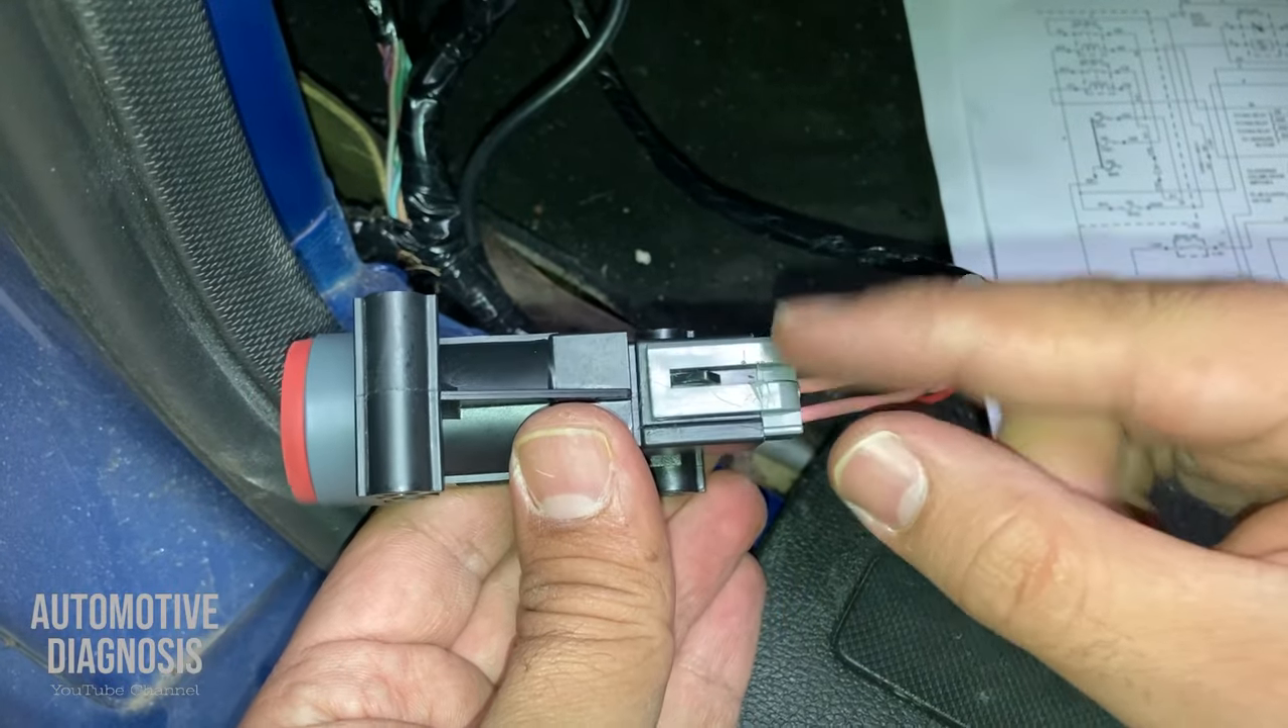I already removed the fuel cutoff switch i haven't uh disconnected the connector yet.